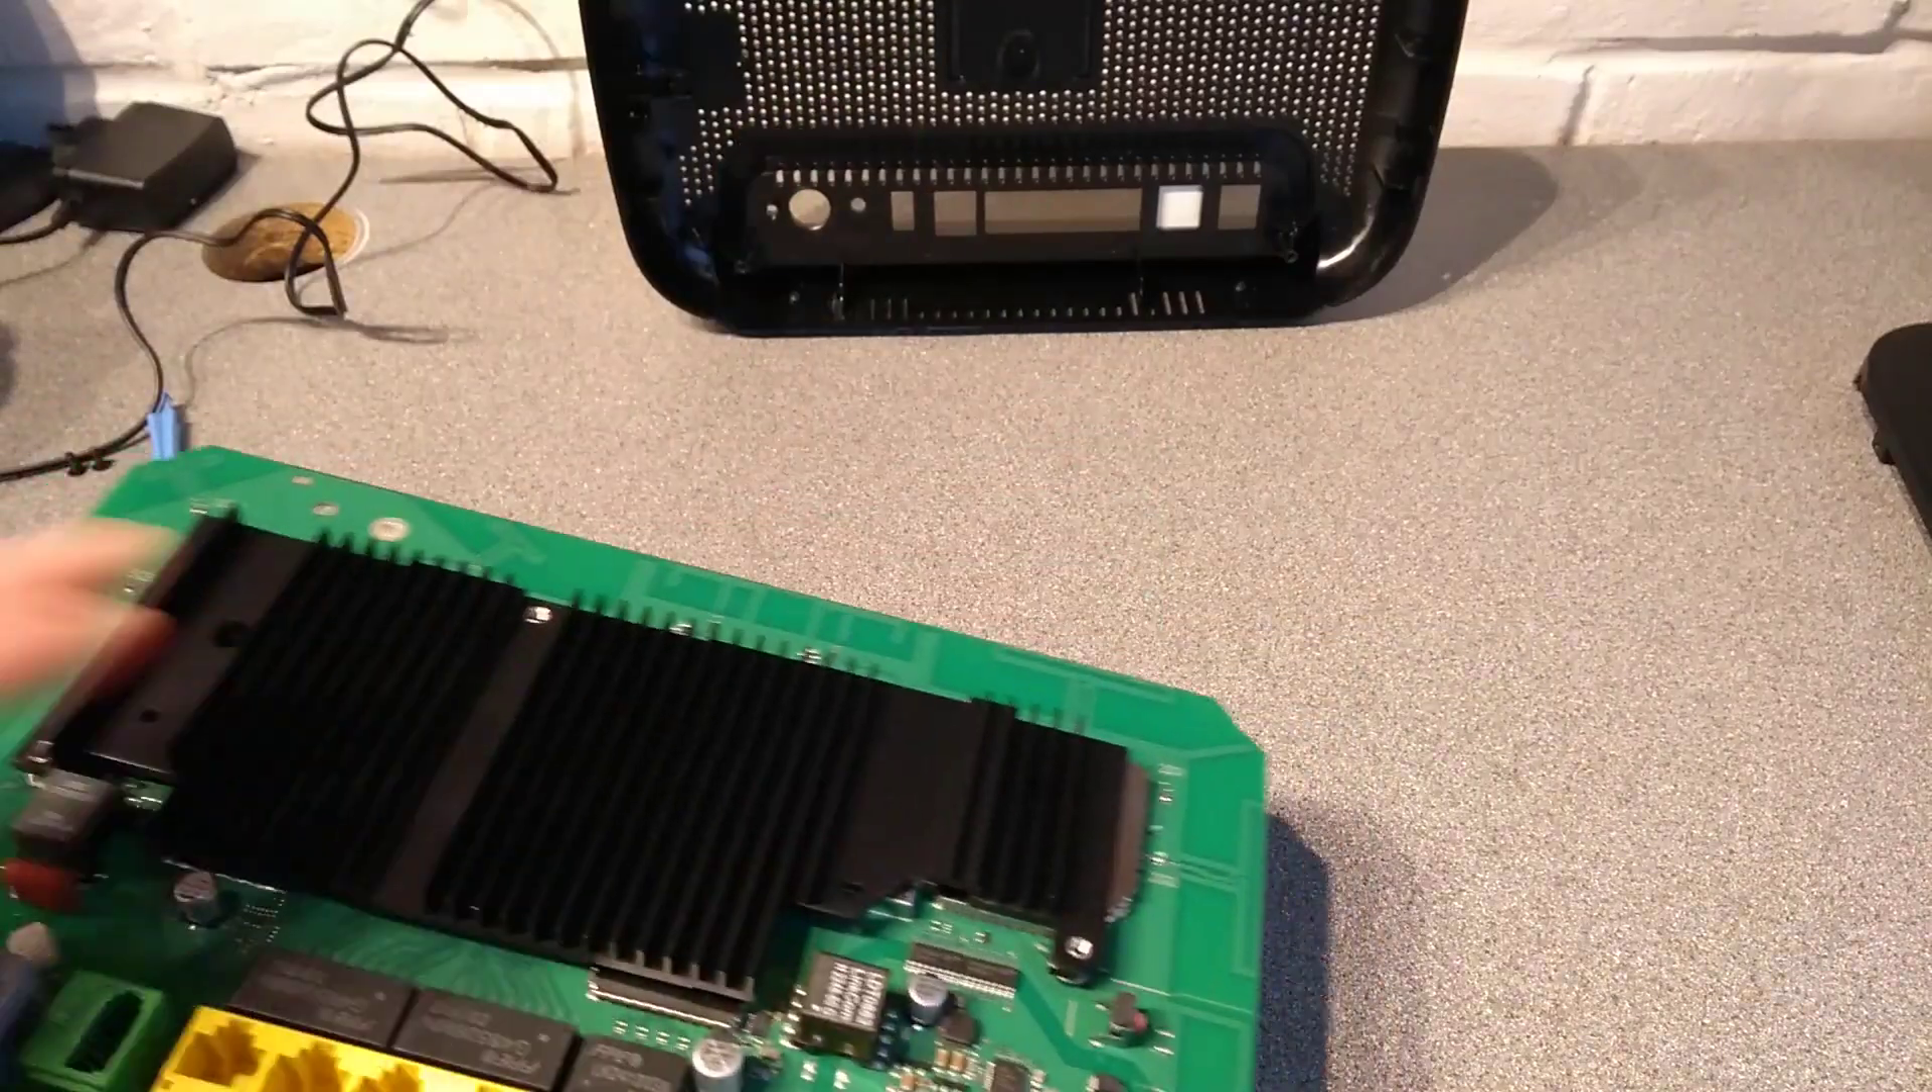And that's the heatsink back on.